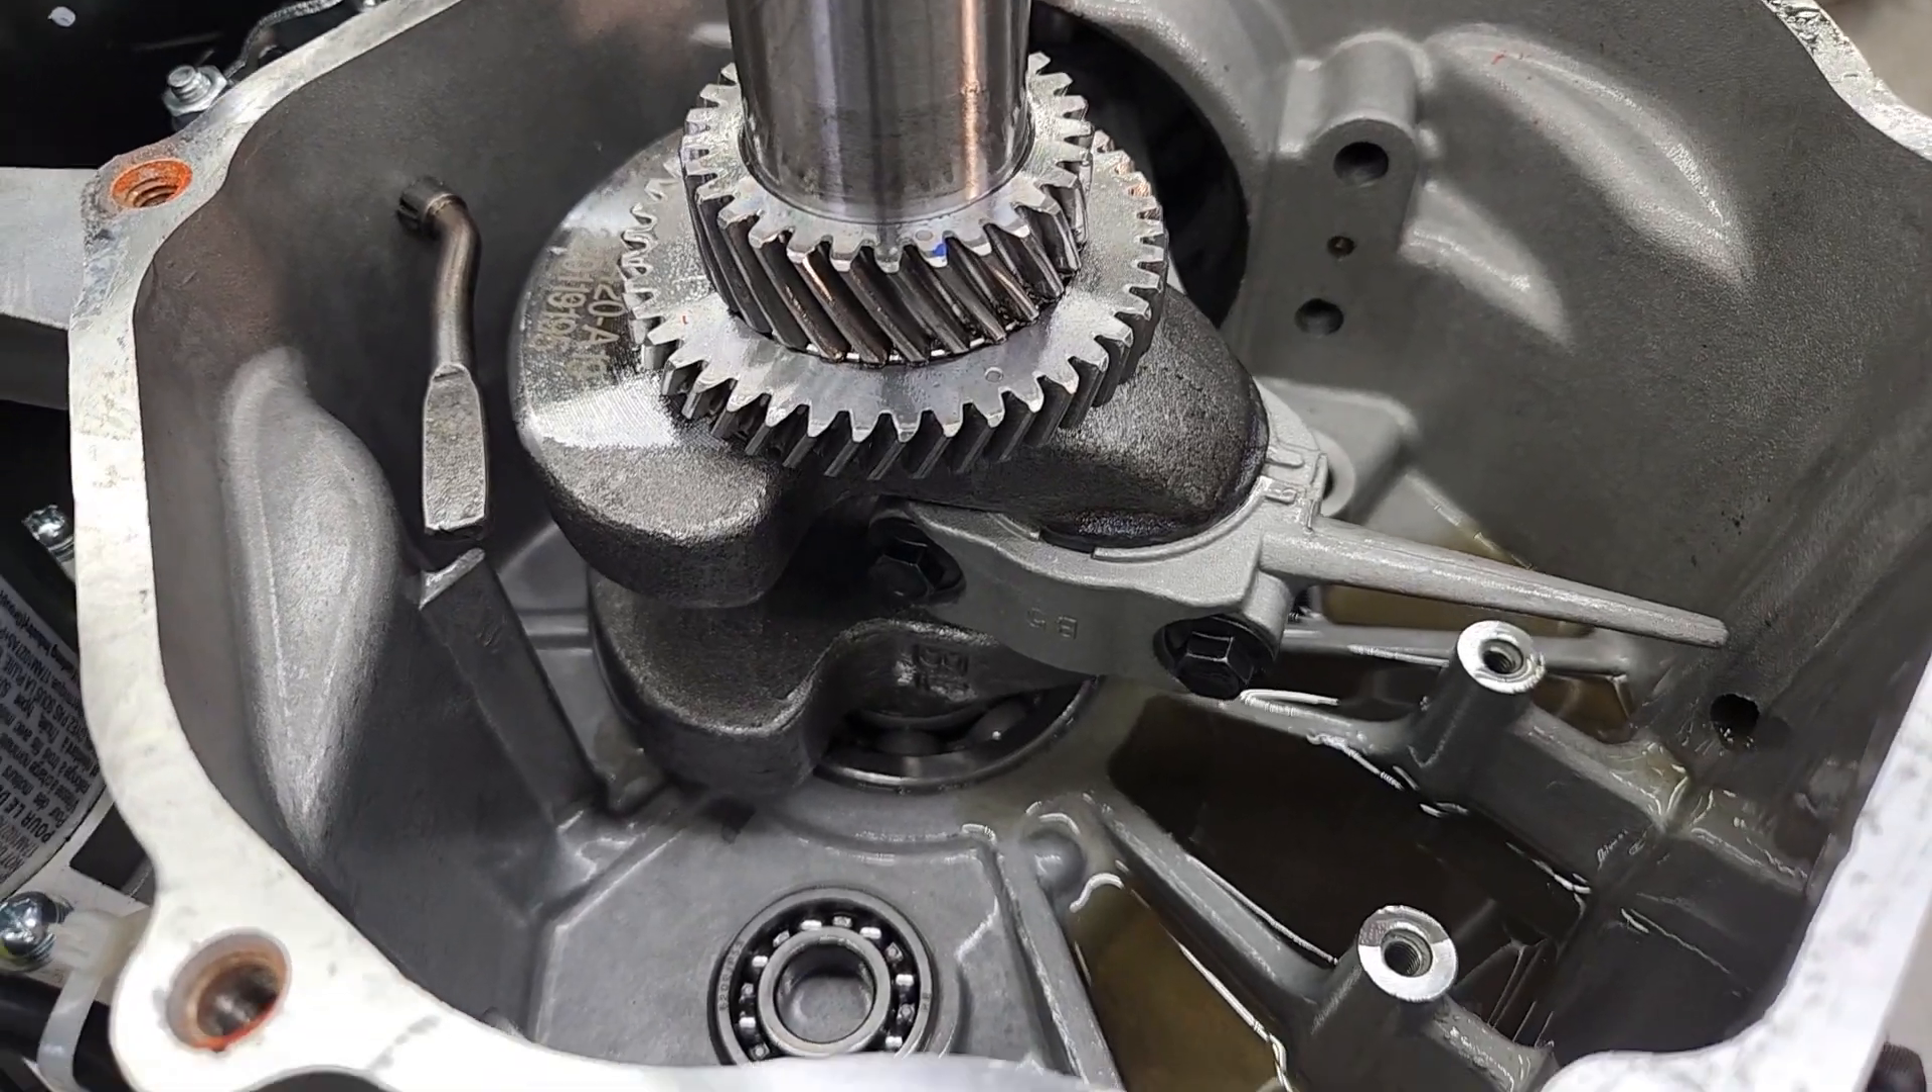Here's a picture with all the internals taken out except for the crankshaft and connecting rod.